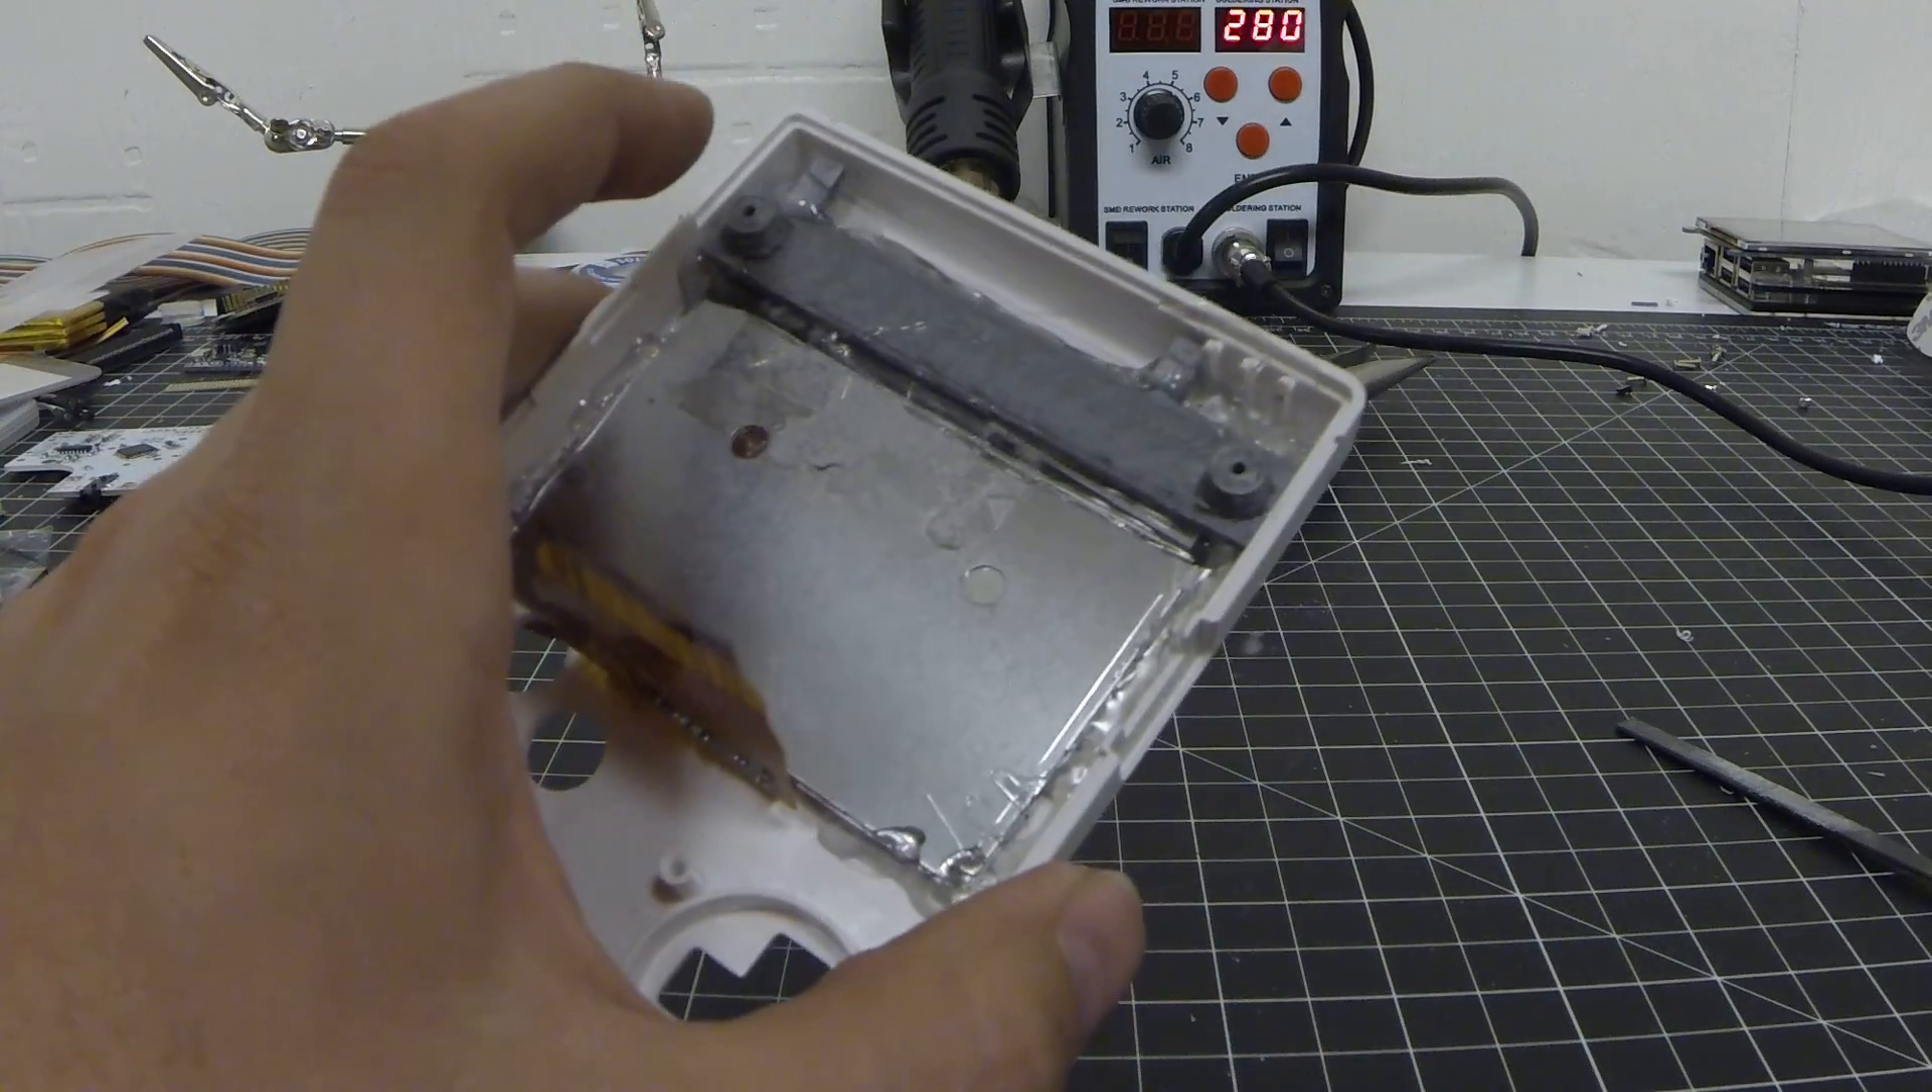So now we have top bracket going across and looking mighty good.